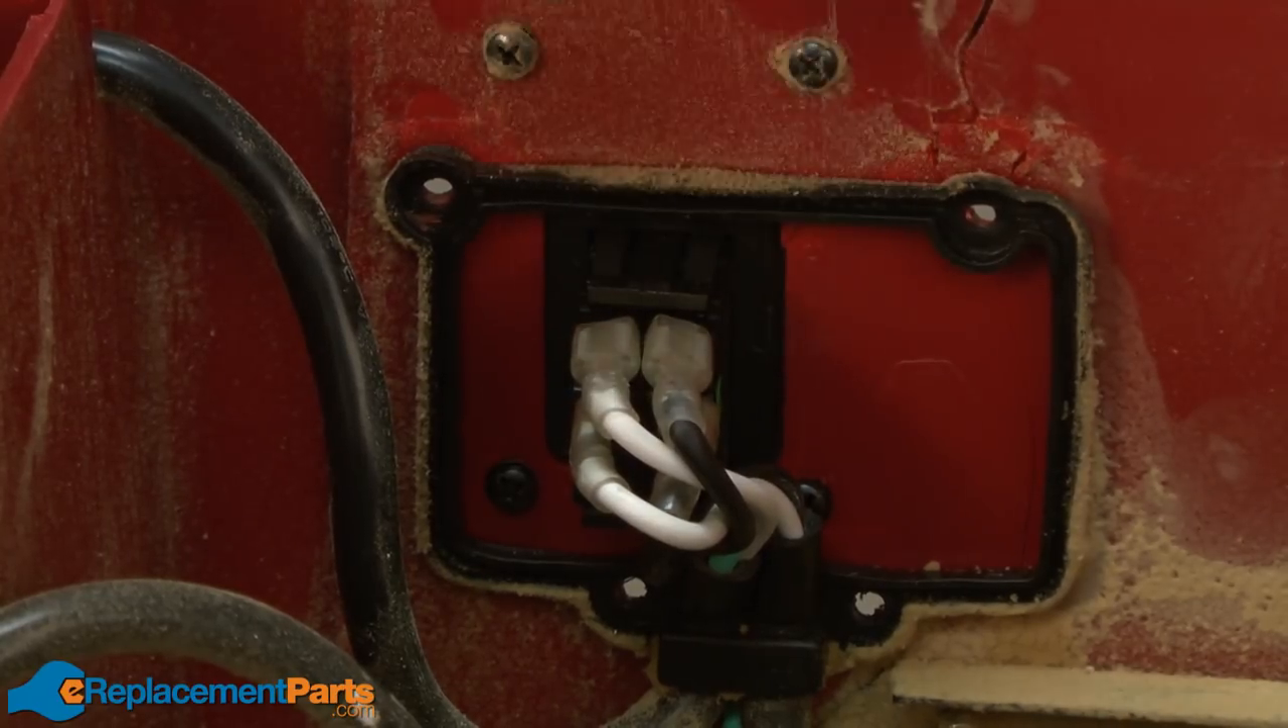Now we have access to the wires on the back of the switch.